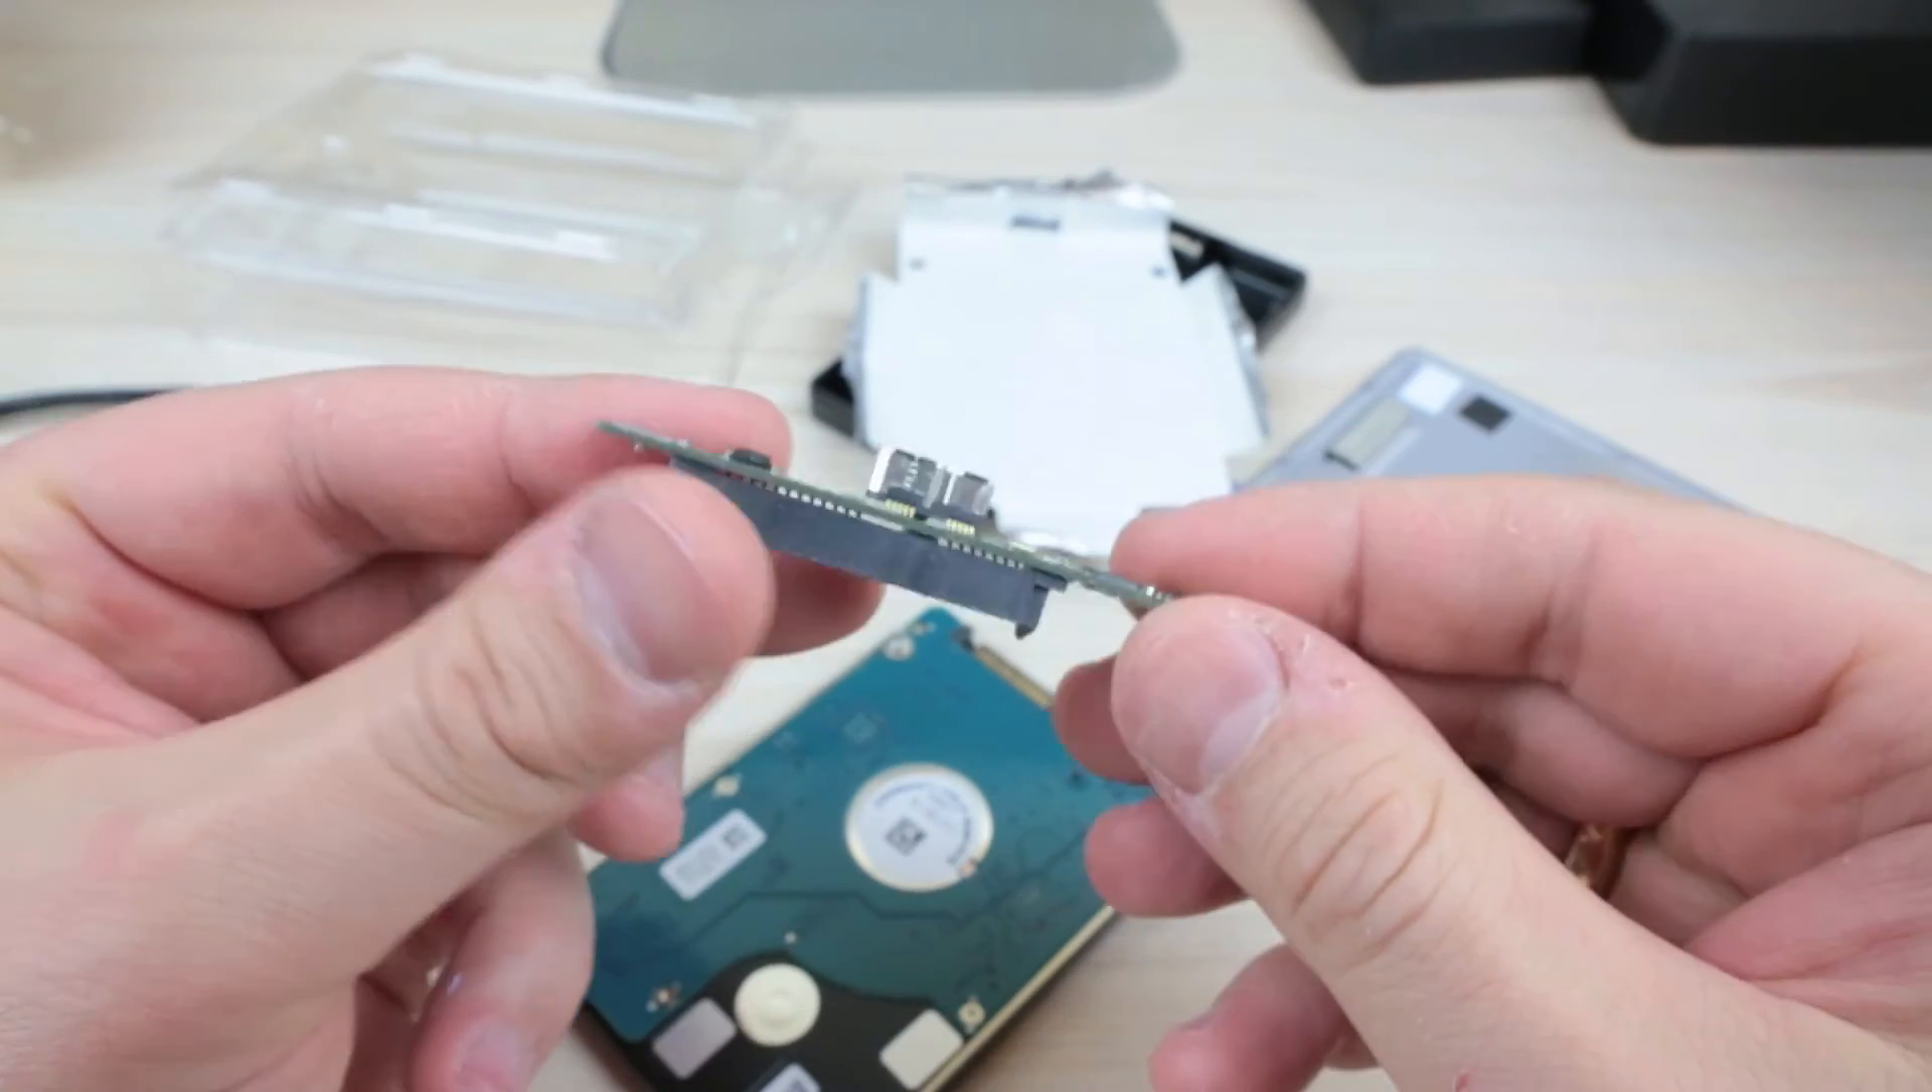Here, this is the actual board that has just come off.